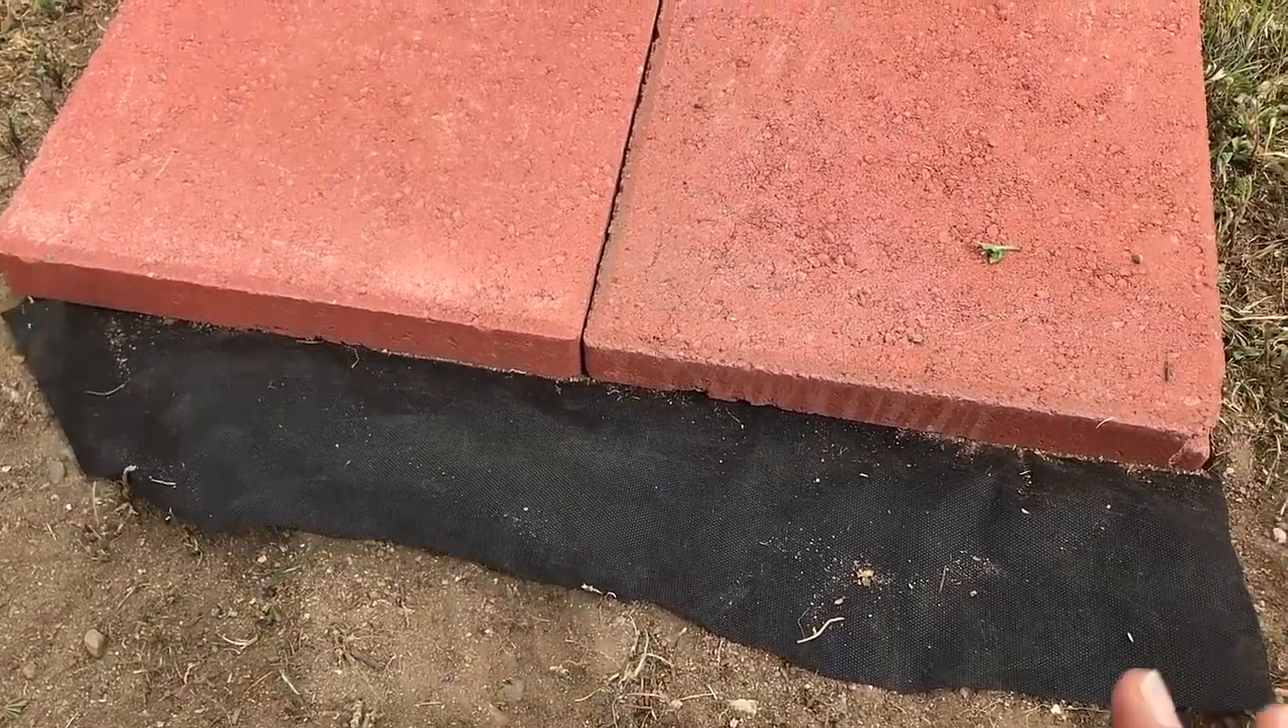And you see here I did put some landscaping fabric down.